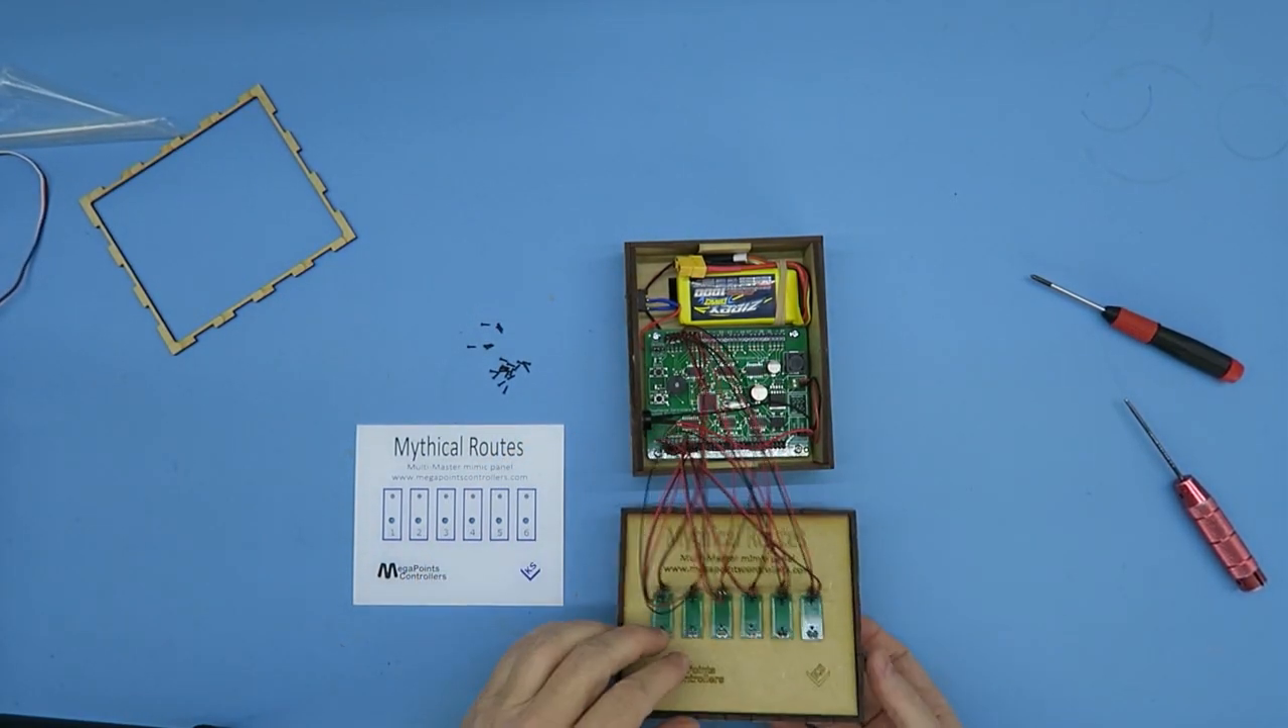So there's my panel hooked up.